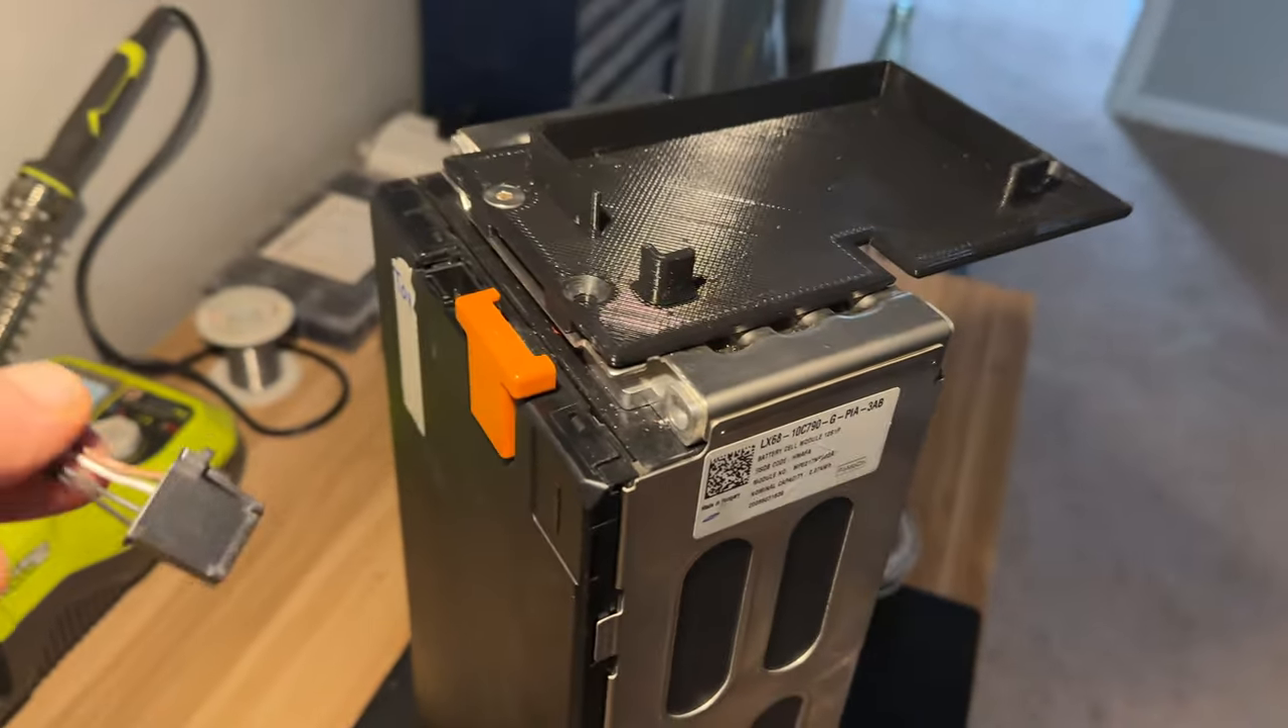So here is half of the battery pack with the bracket for the BMS in place and then this black connector will have the zeroth through the third balance lead on it.